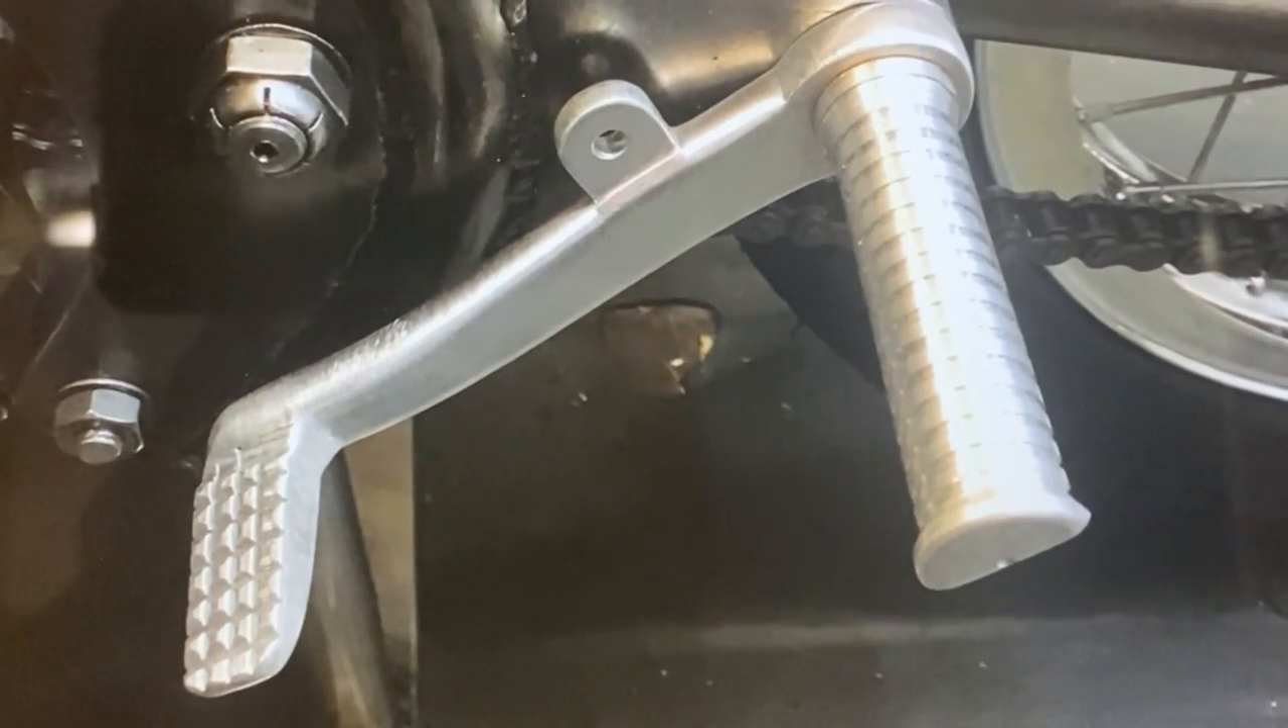And here's the finished foot brake and footrests on the left hand side, all ready, so now I'm all set to make the exhausts.